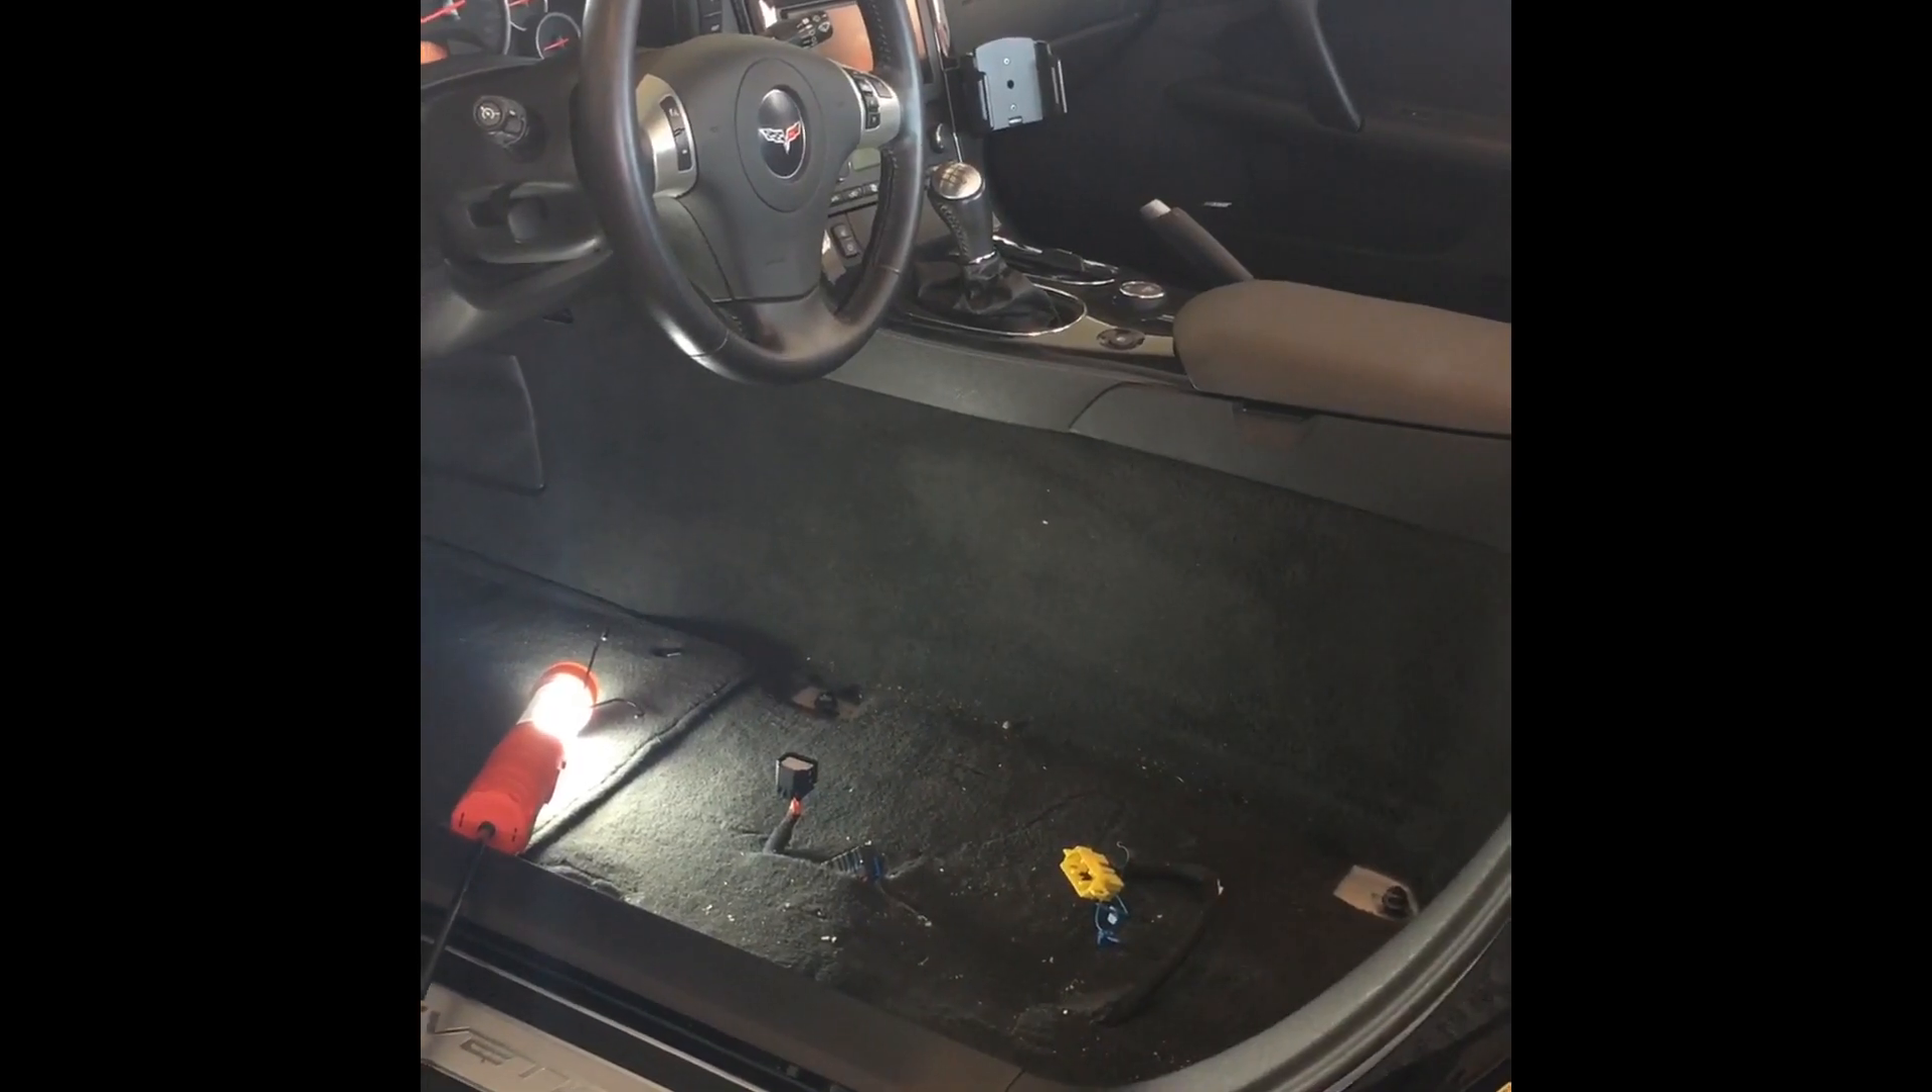Okay so driver's seat is out now too.